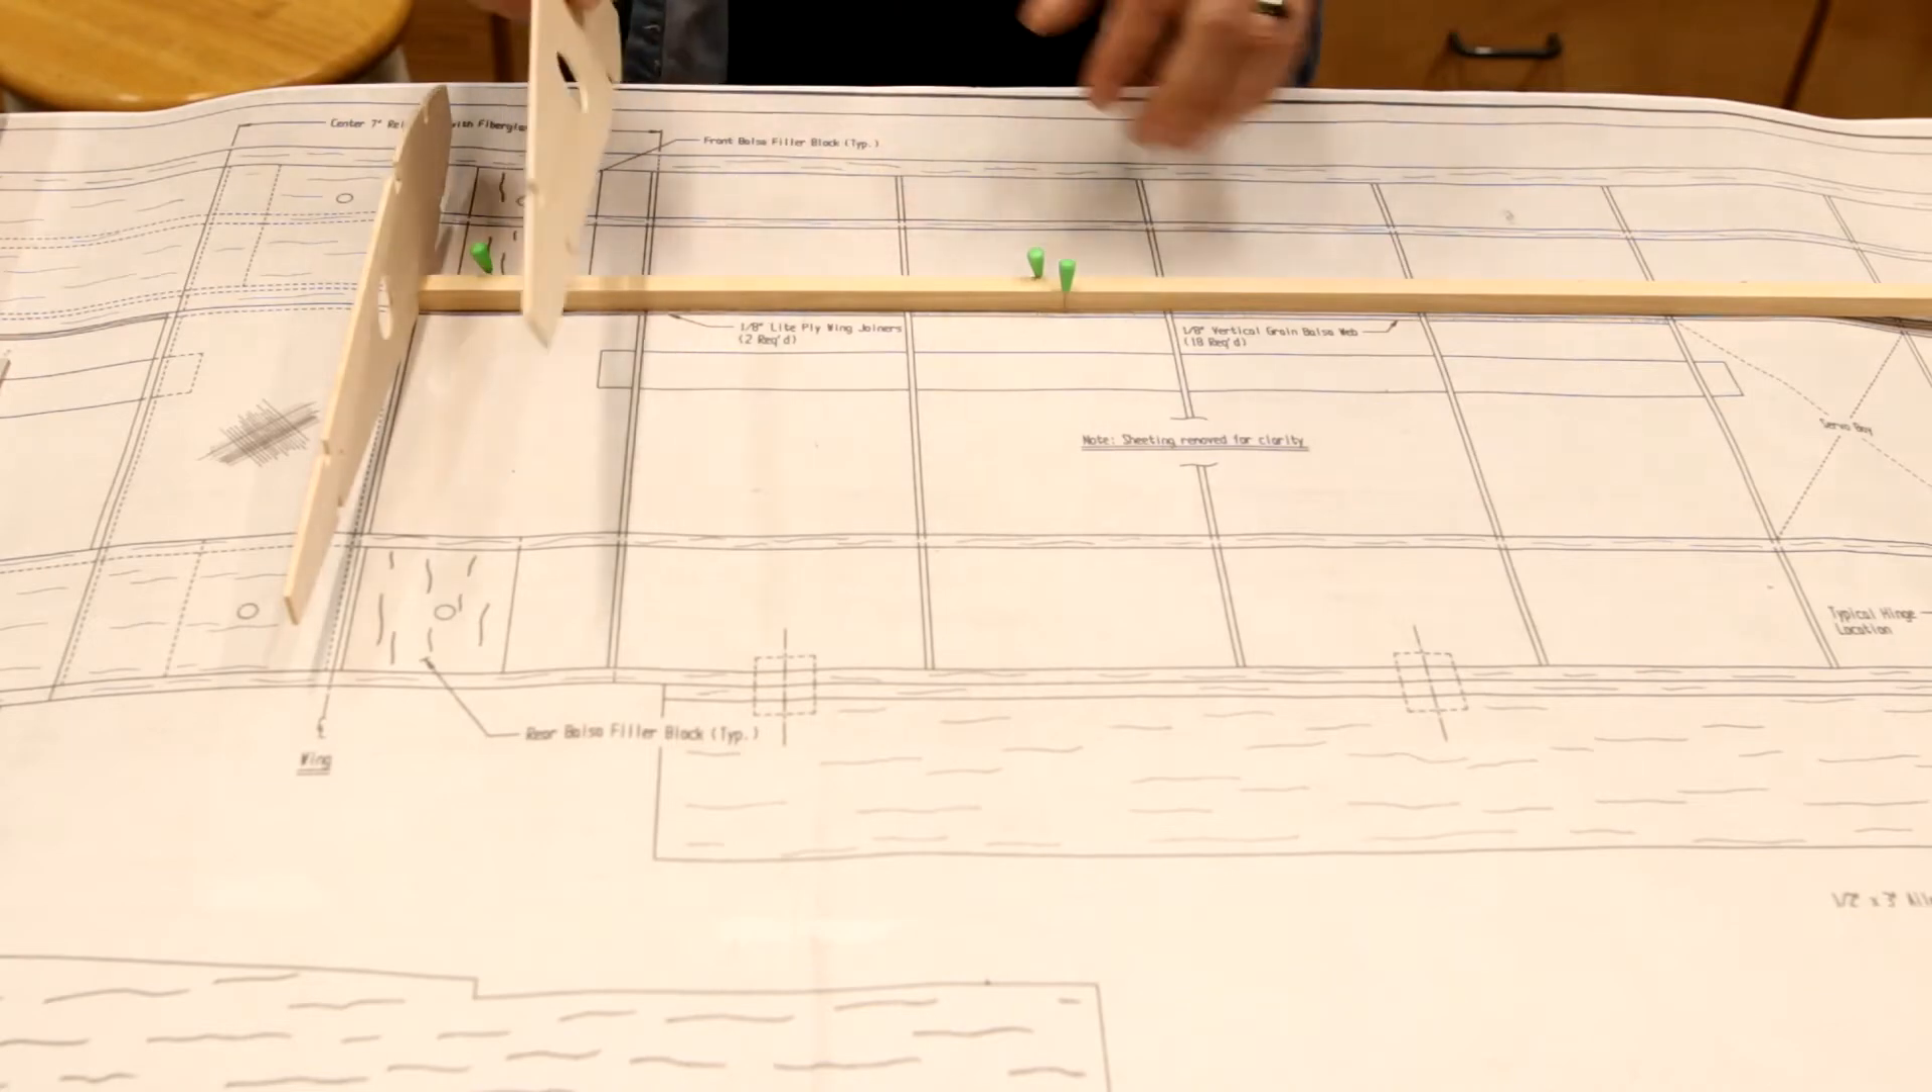You see the rib just goes right onto the spar like that.